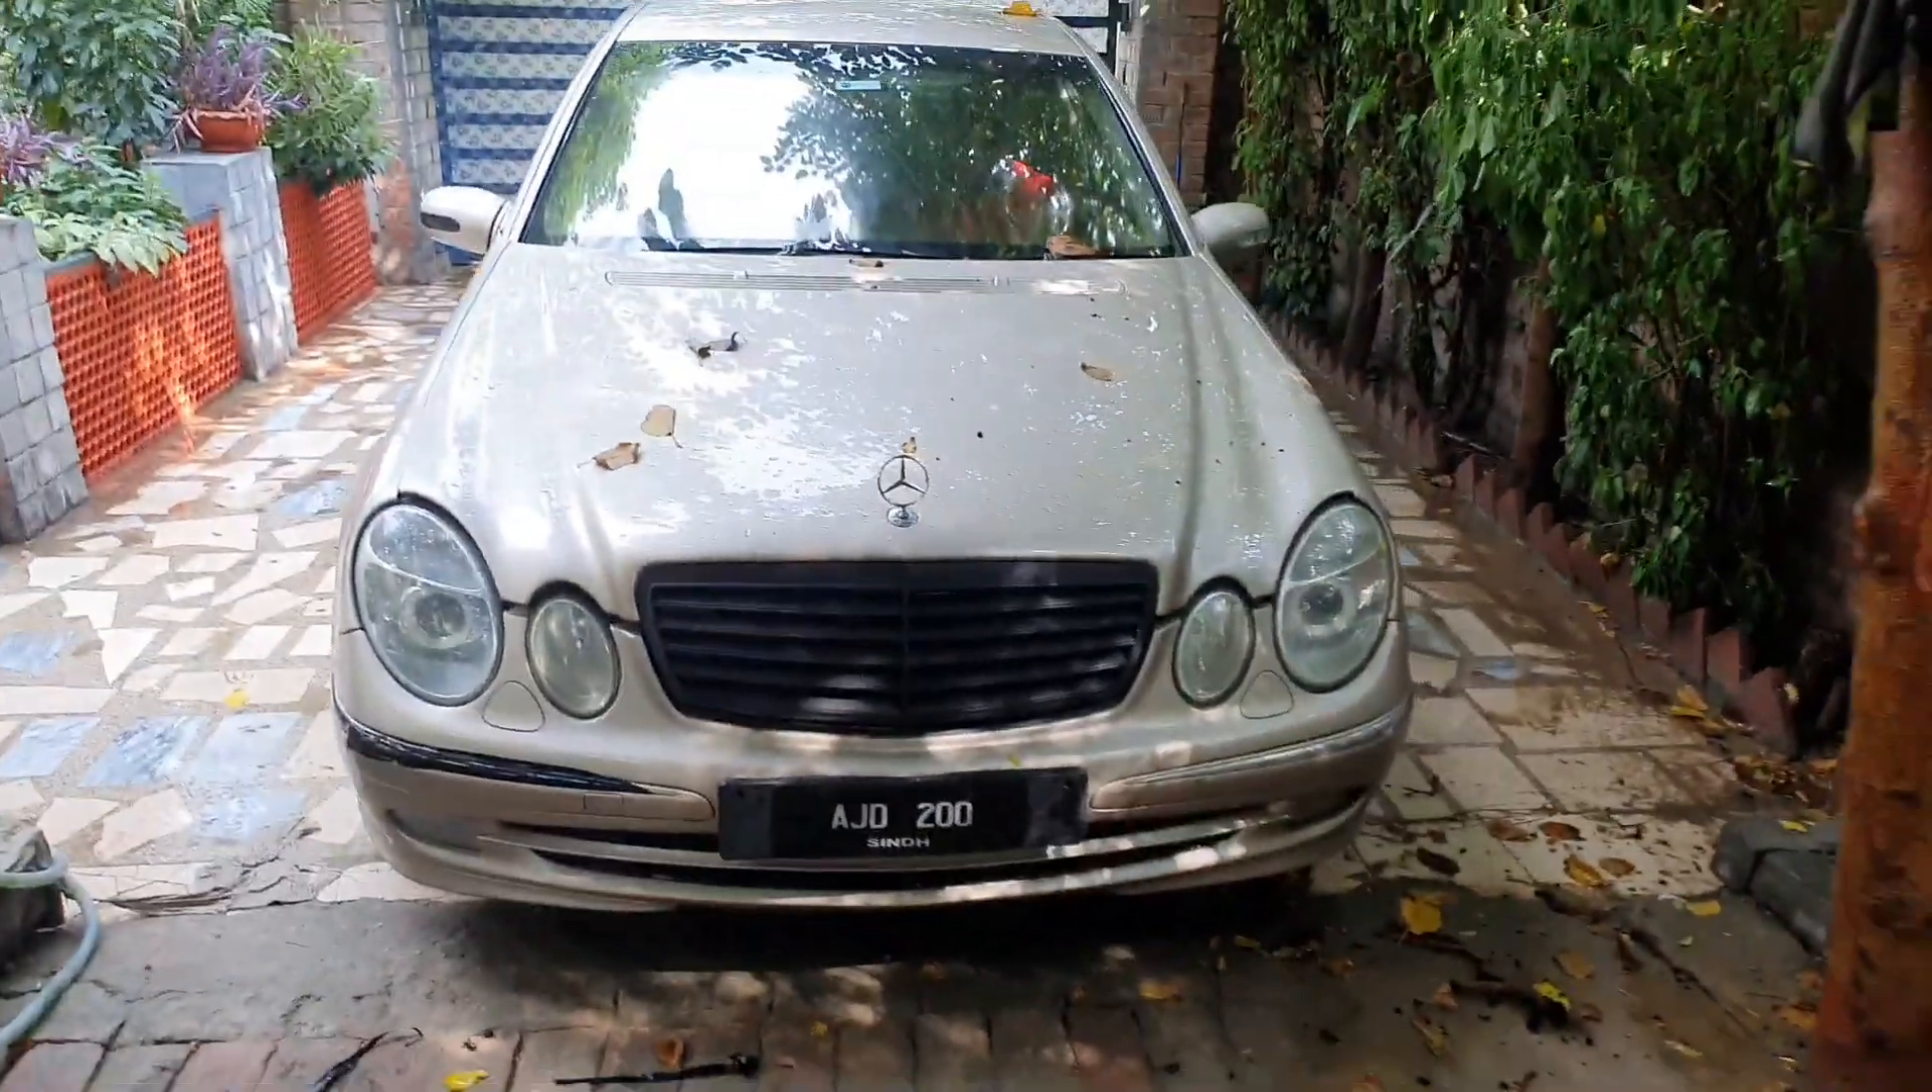یہ گرل میں نے ابھی لگا دی ہے فکس کر دی ہے۔